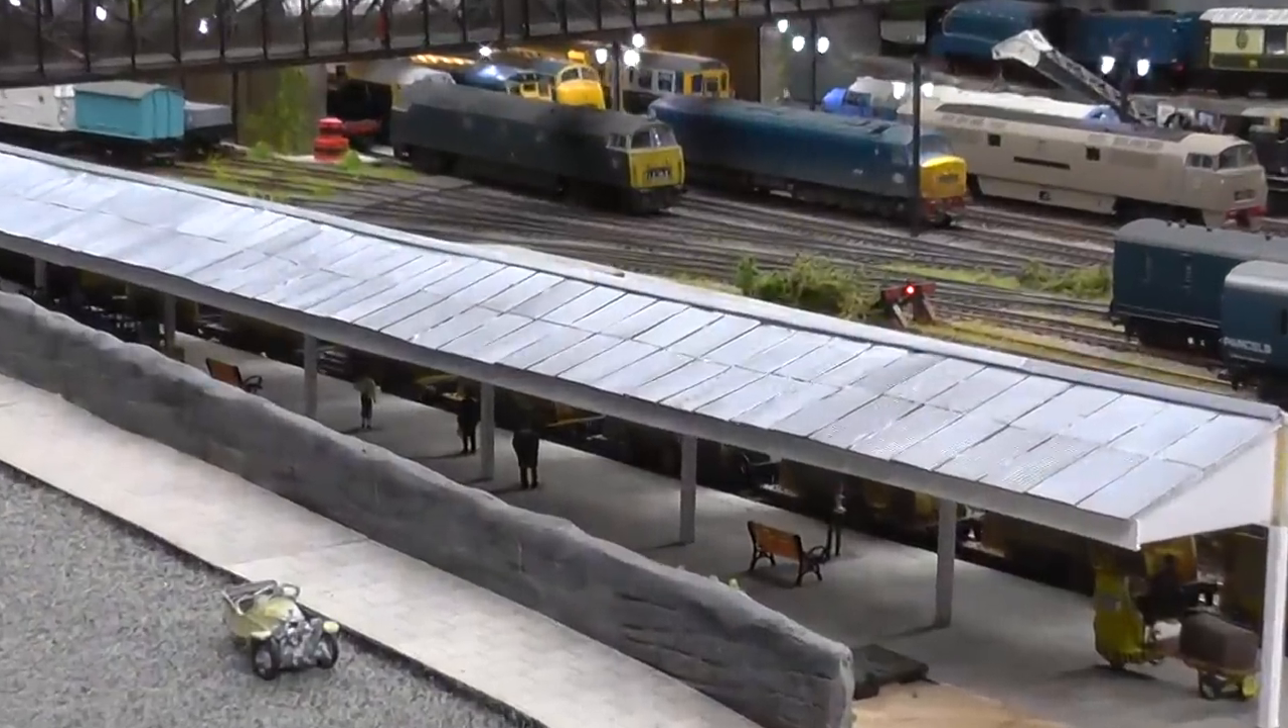There's the, uh, canopy in place.